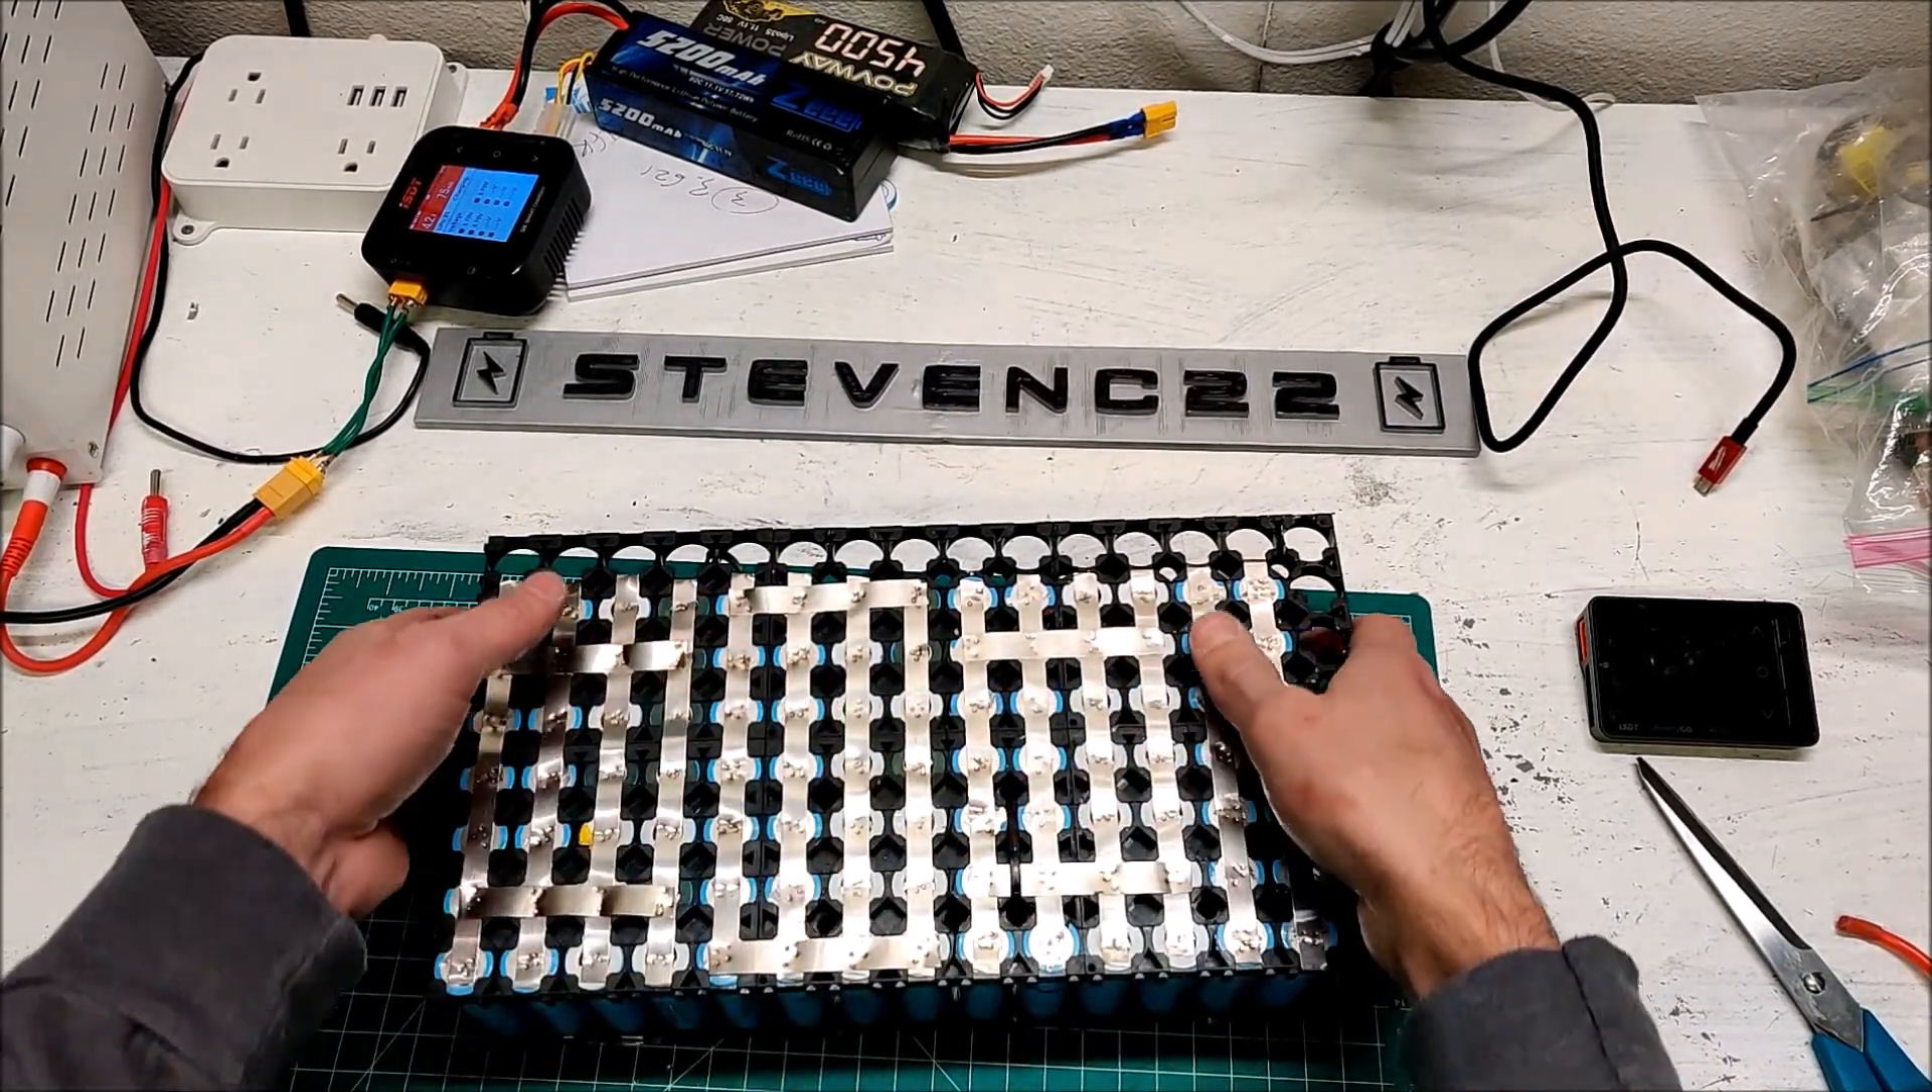Okay, we are done. It's all spot welded. These are the series connections.